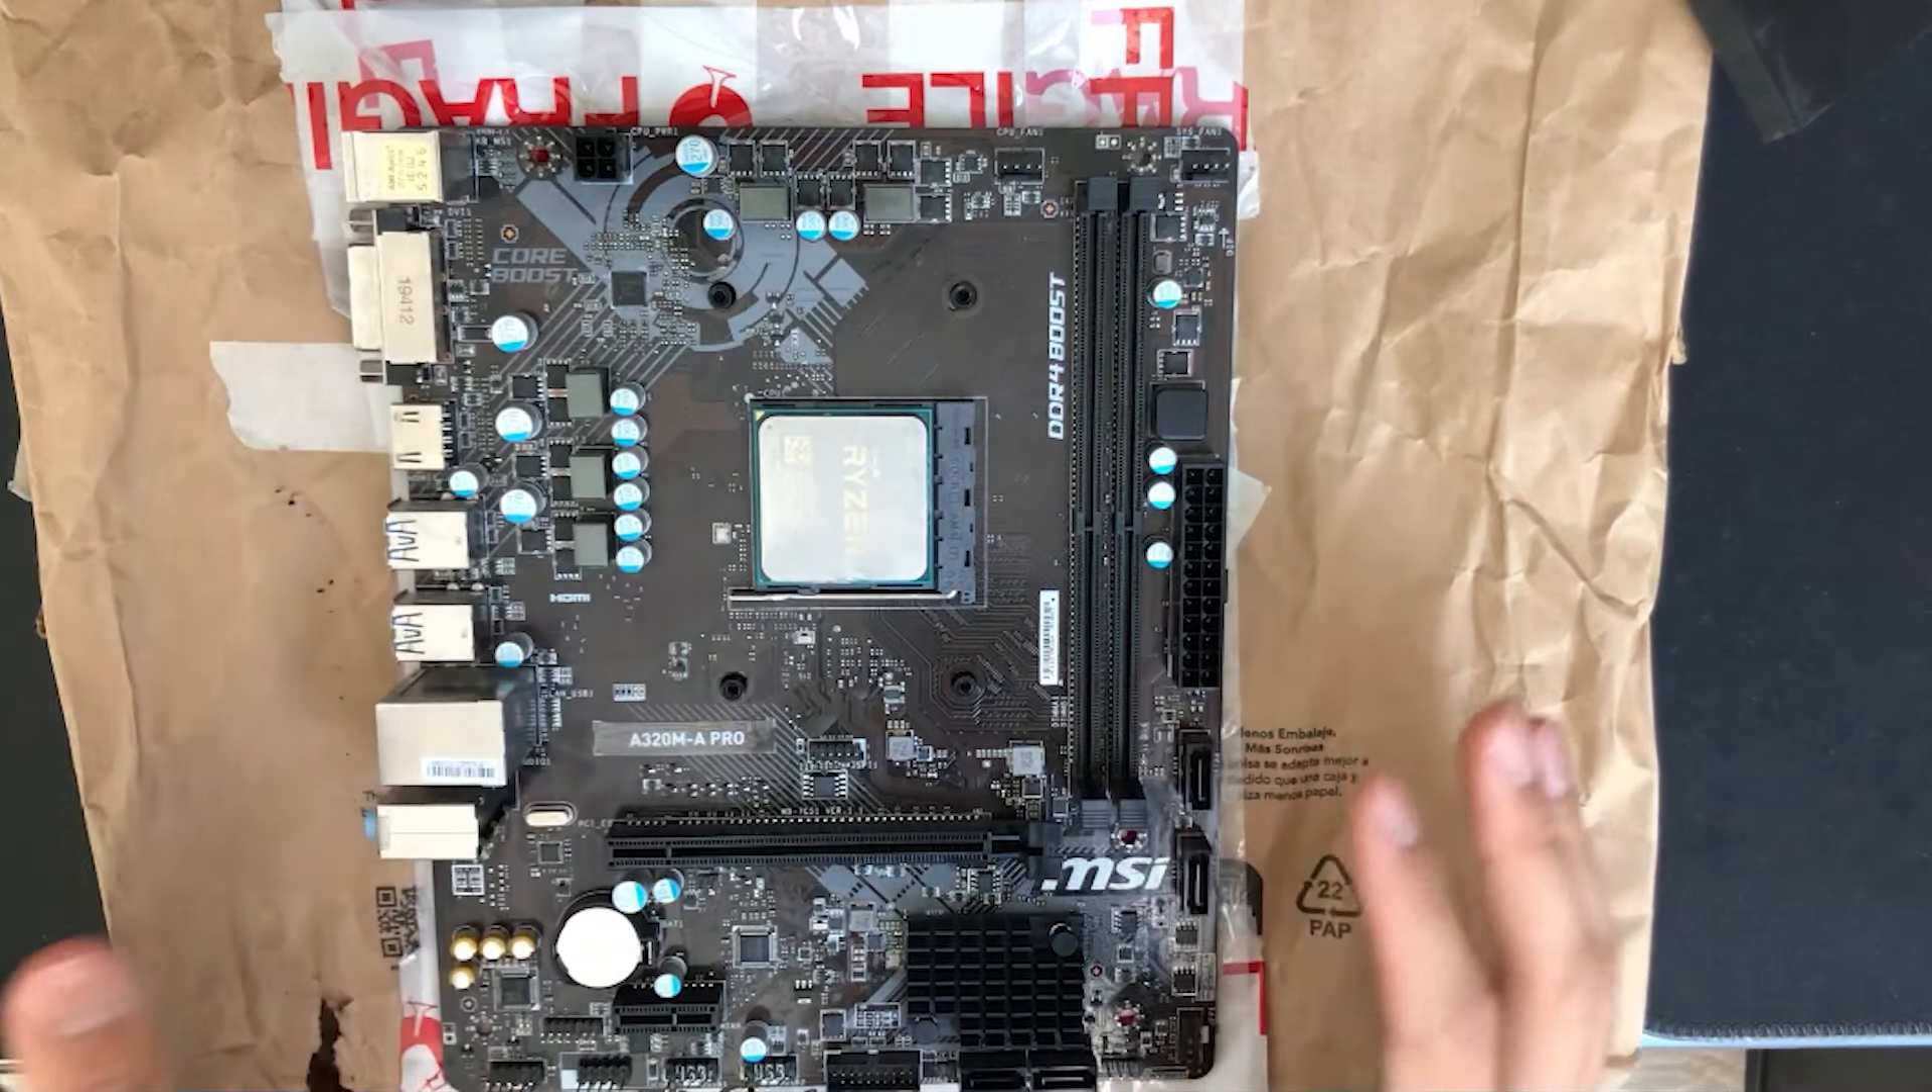Donc là le processeur est mis Premier truc de mis.